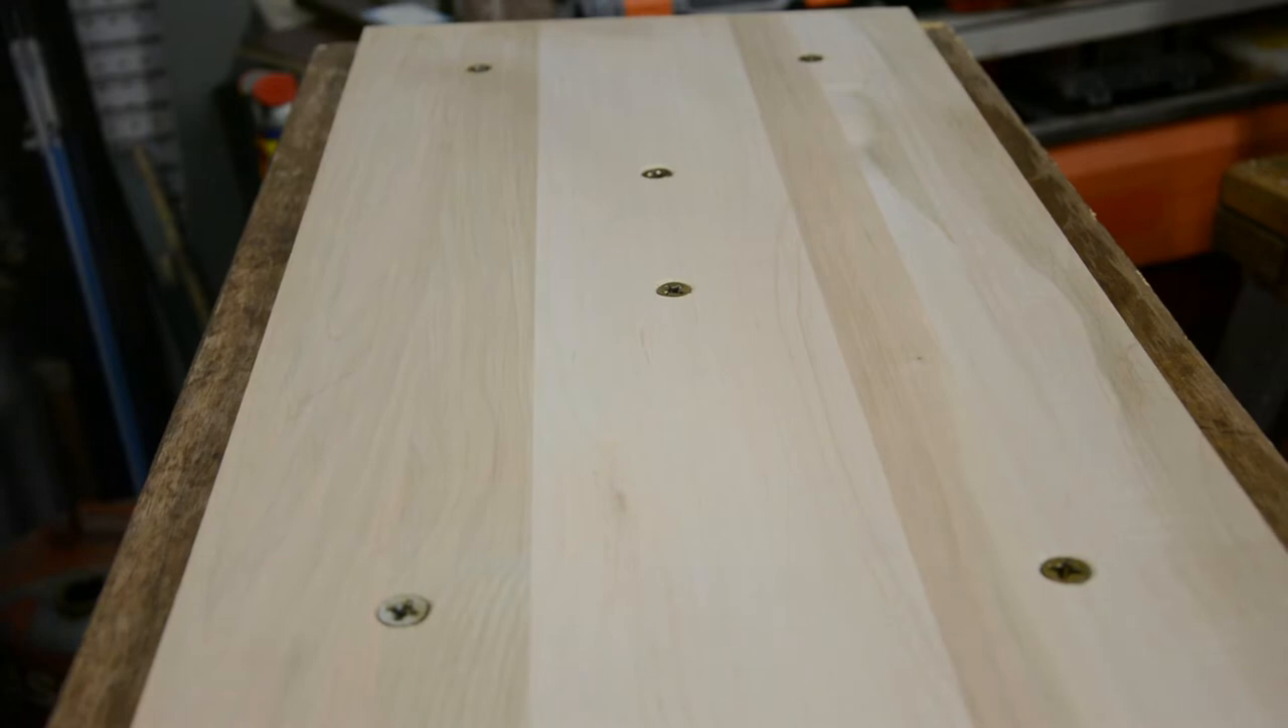Now that these six monster screws are in place, I know that the base of this cabinet is definitely strong enough to support that hundred pounds that we're looking to support.